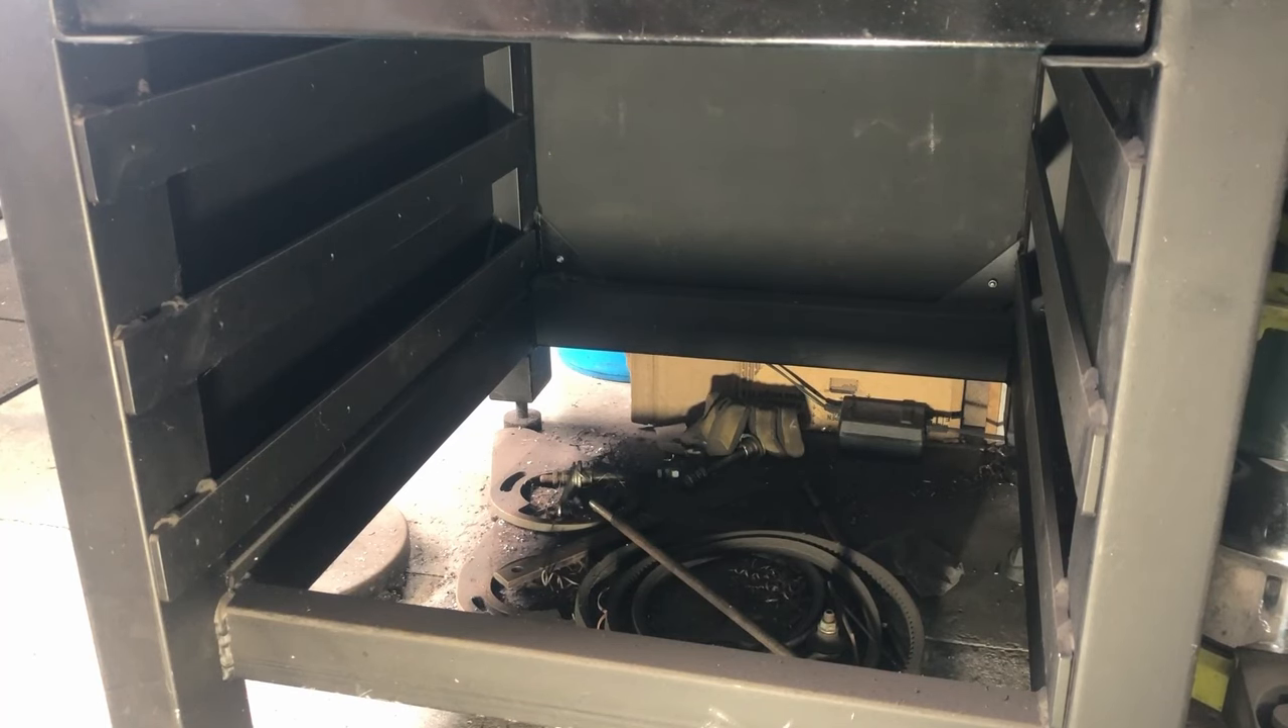The only things that are missing here are the drawers for the front.